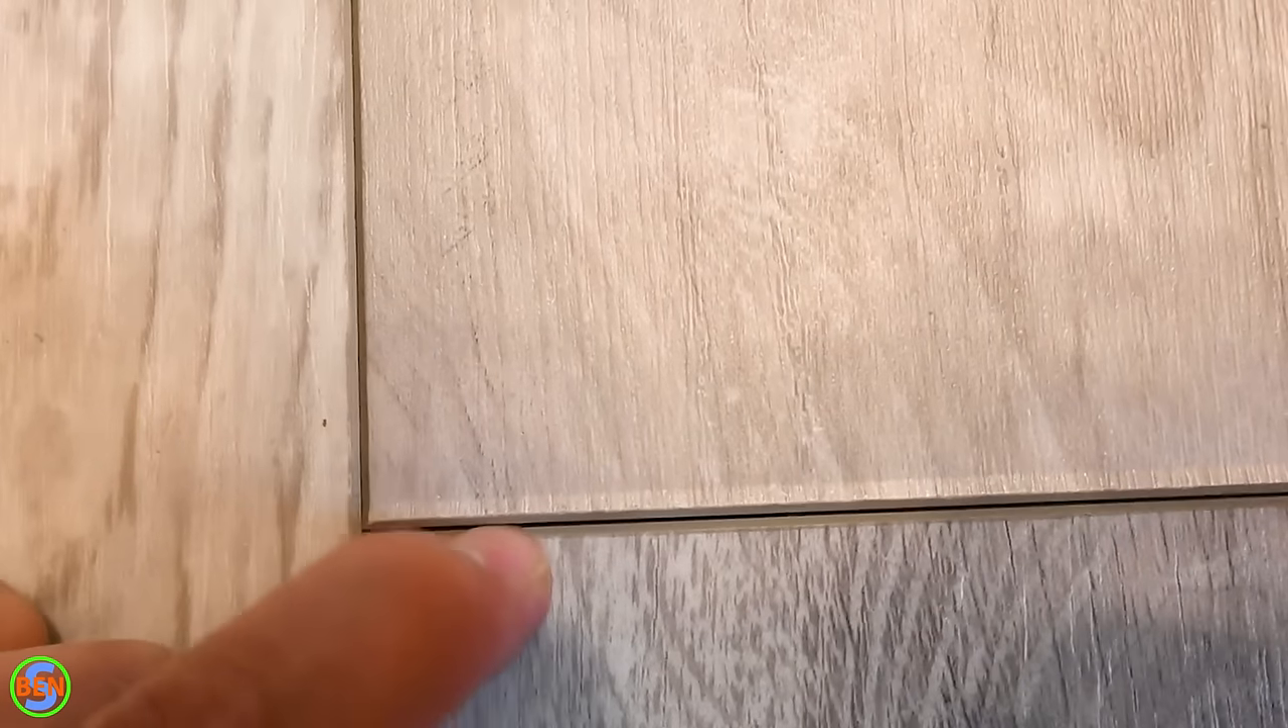You can see there's a gap right there i can almost stick my fingernail into.